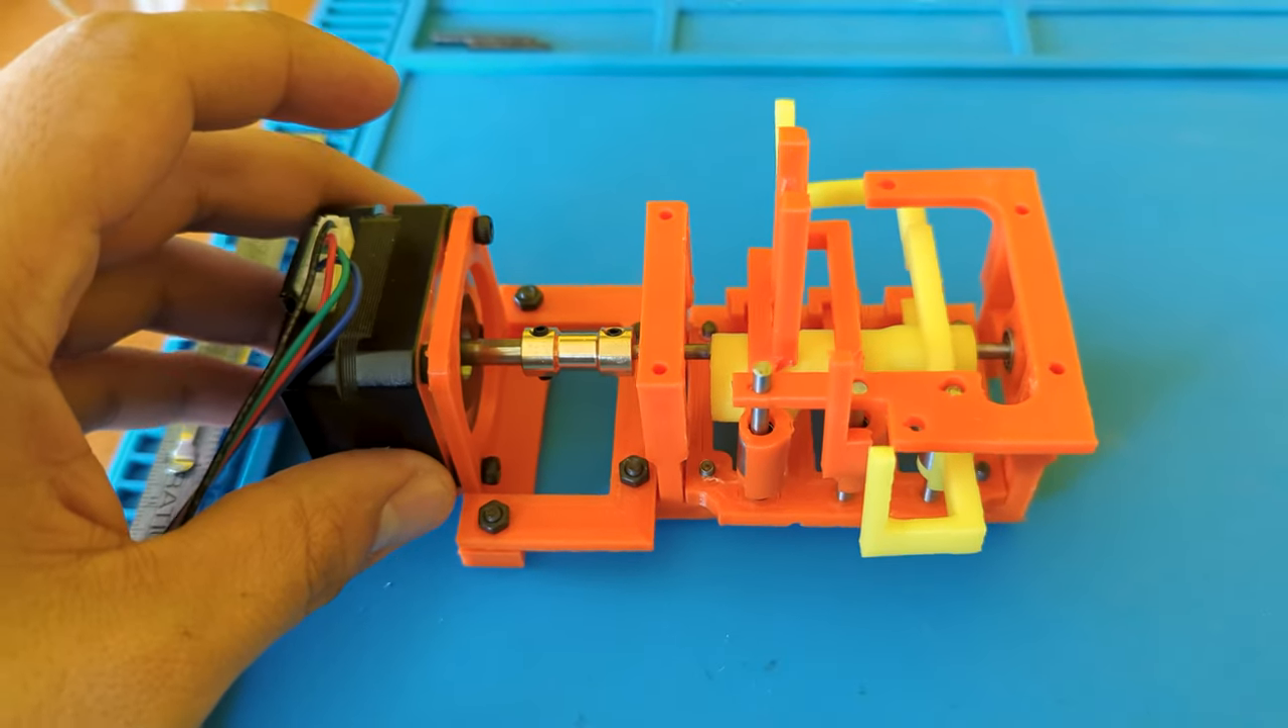Okay, now the mechanism is all assembled.